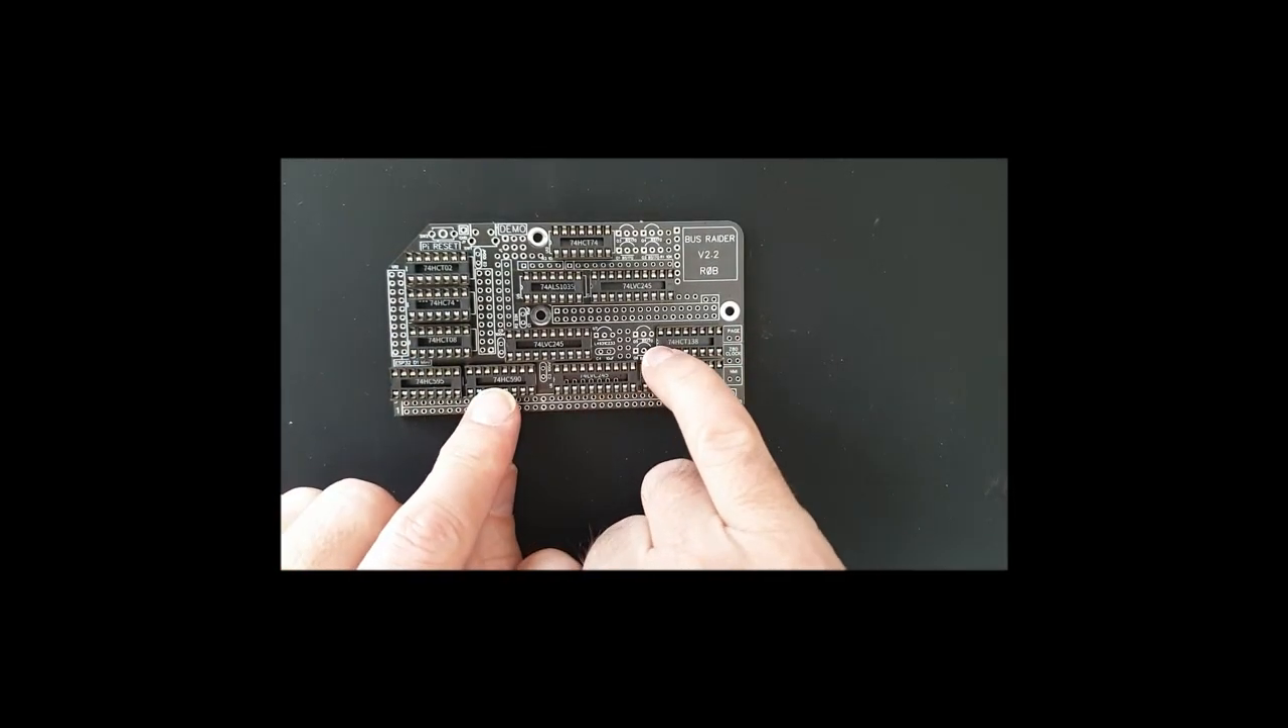So now we have all the IC sockets in place.